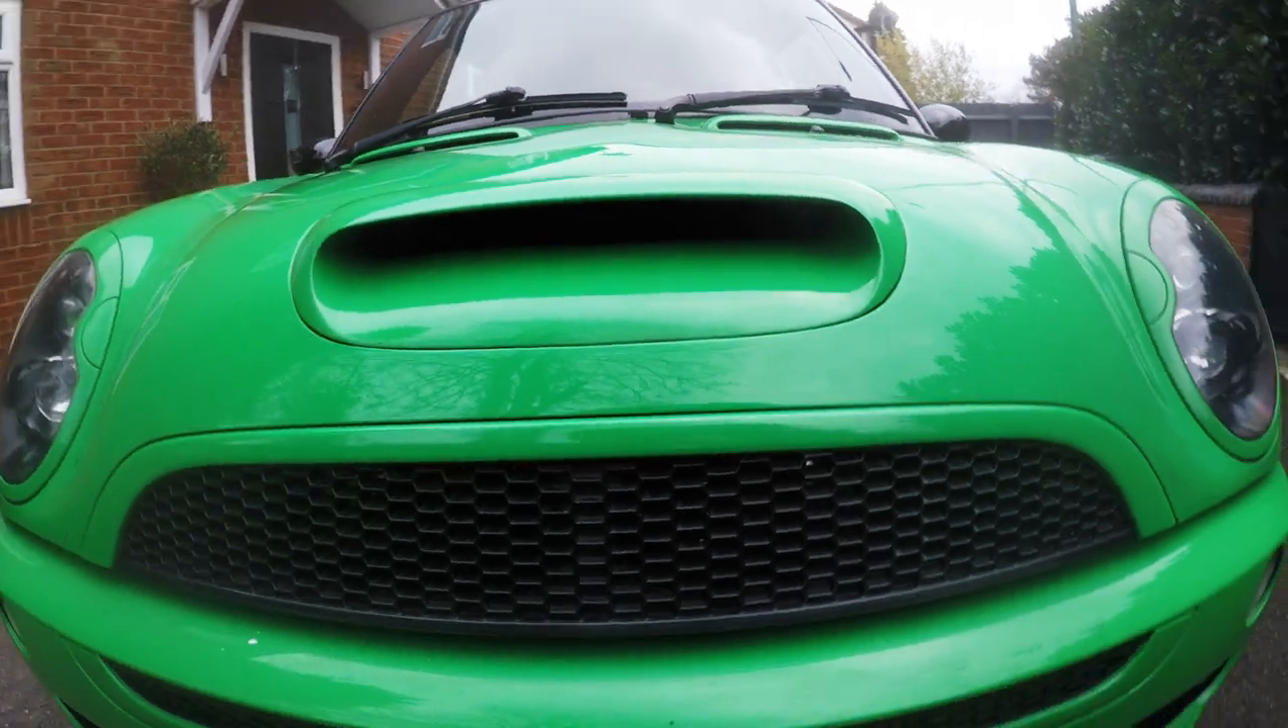Okay, so that's the larger Leap Bonnet Scoop fitted to the car.